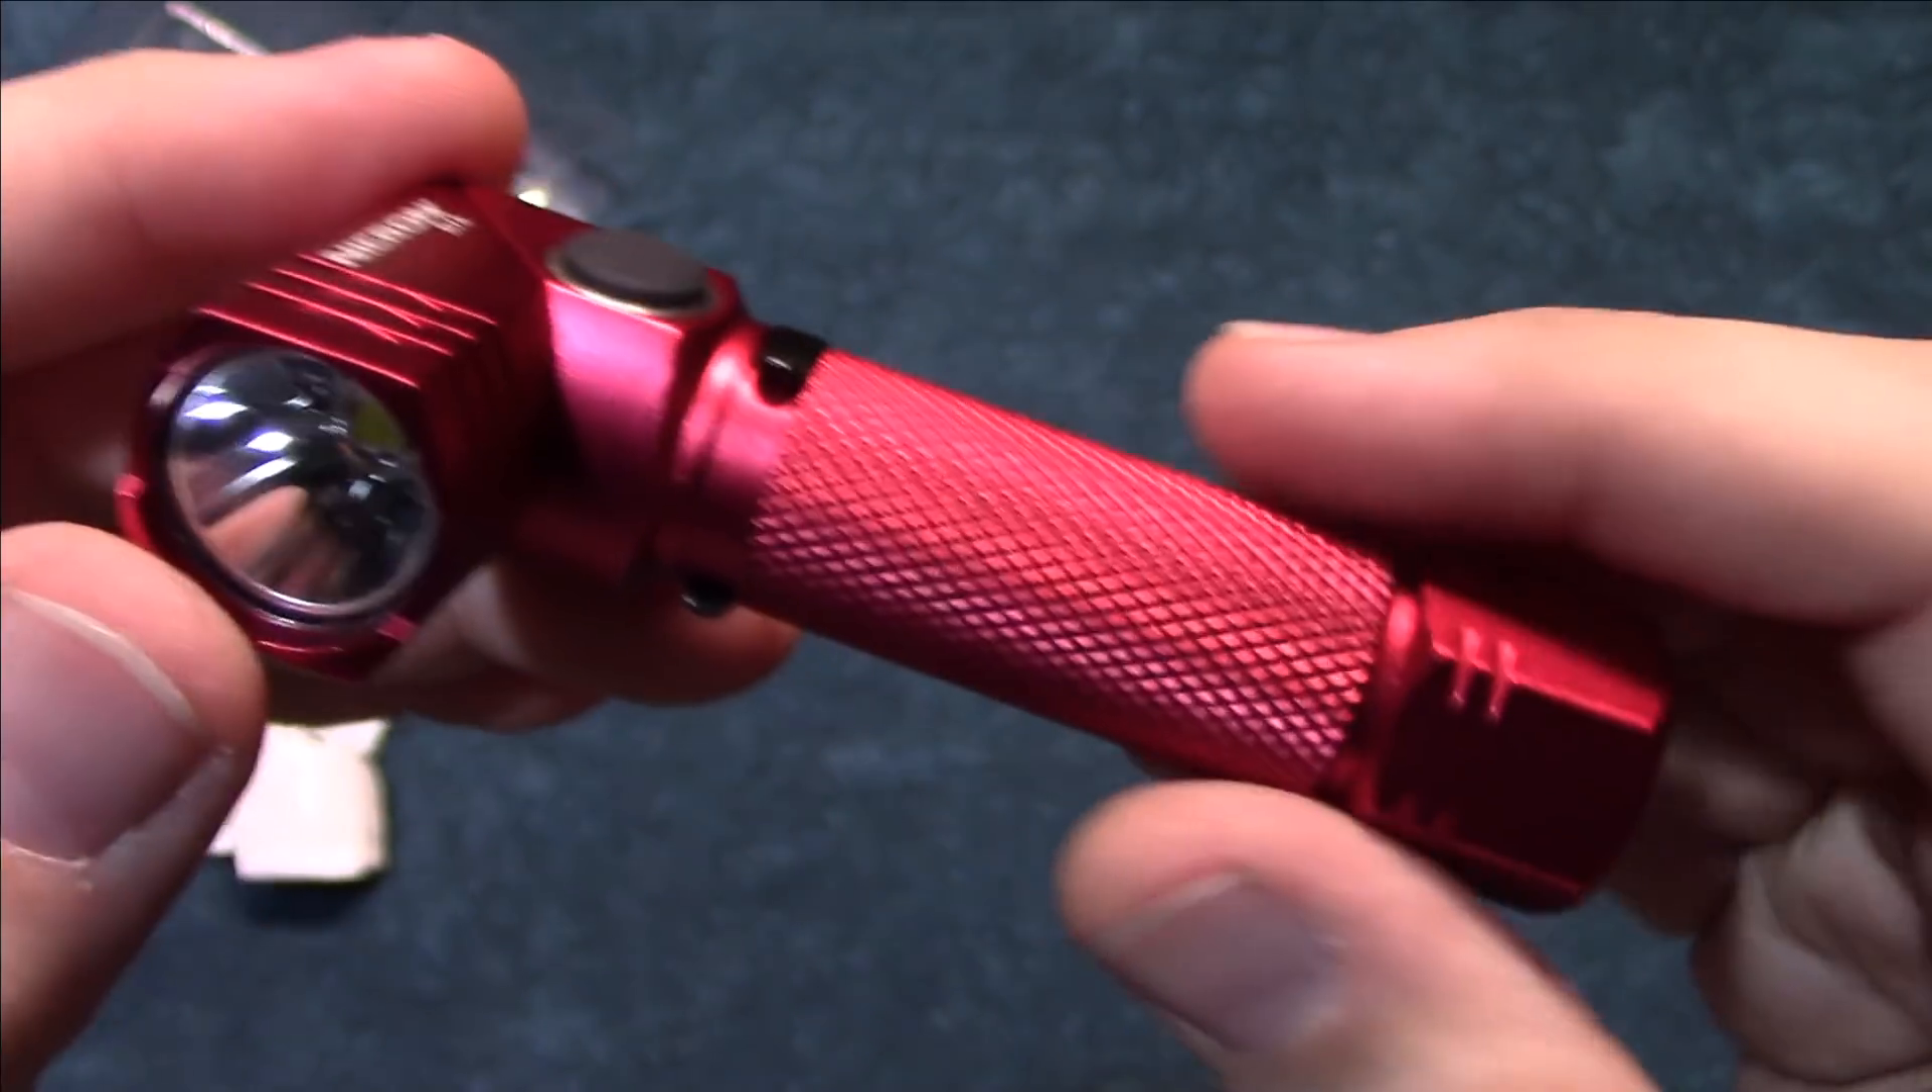The button is almost flush, but it does stick out a little bit.